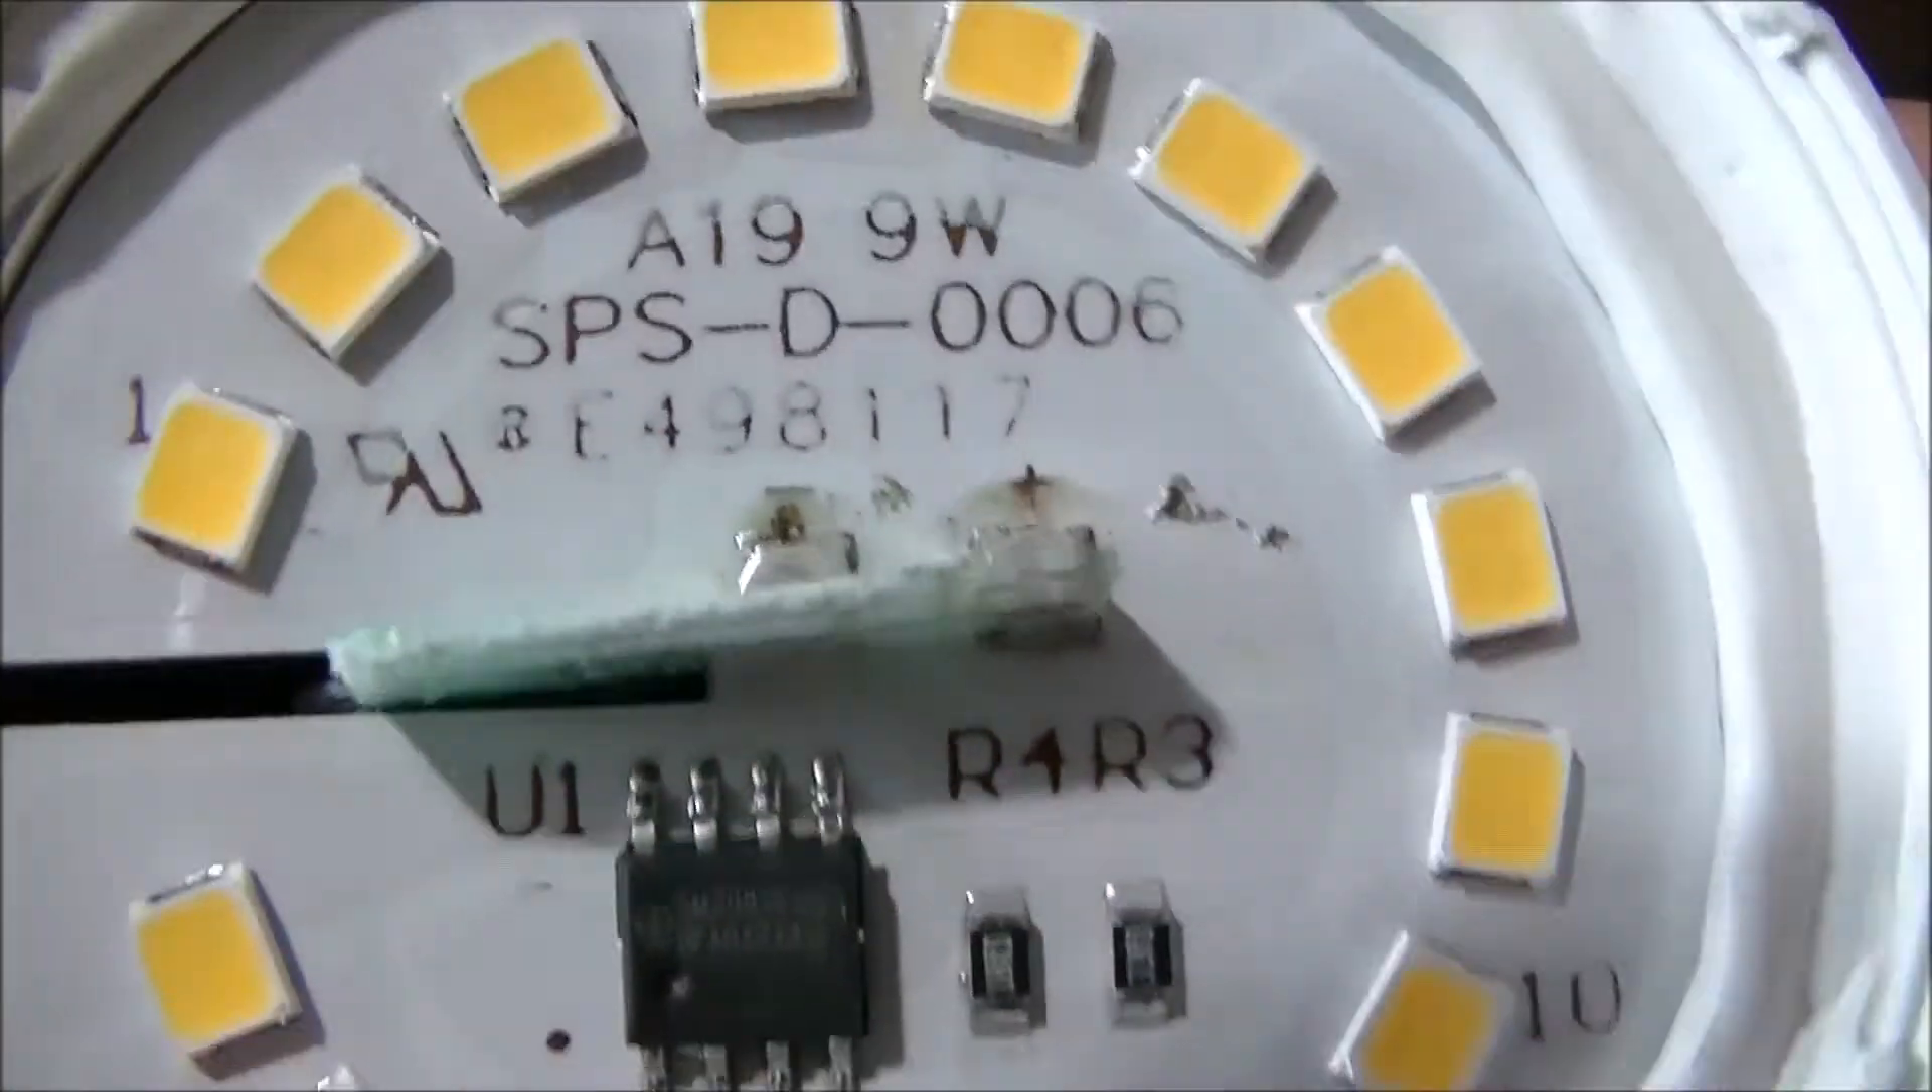Okay we have the plastic light section the shield removed and here we have the internals.